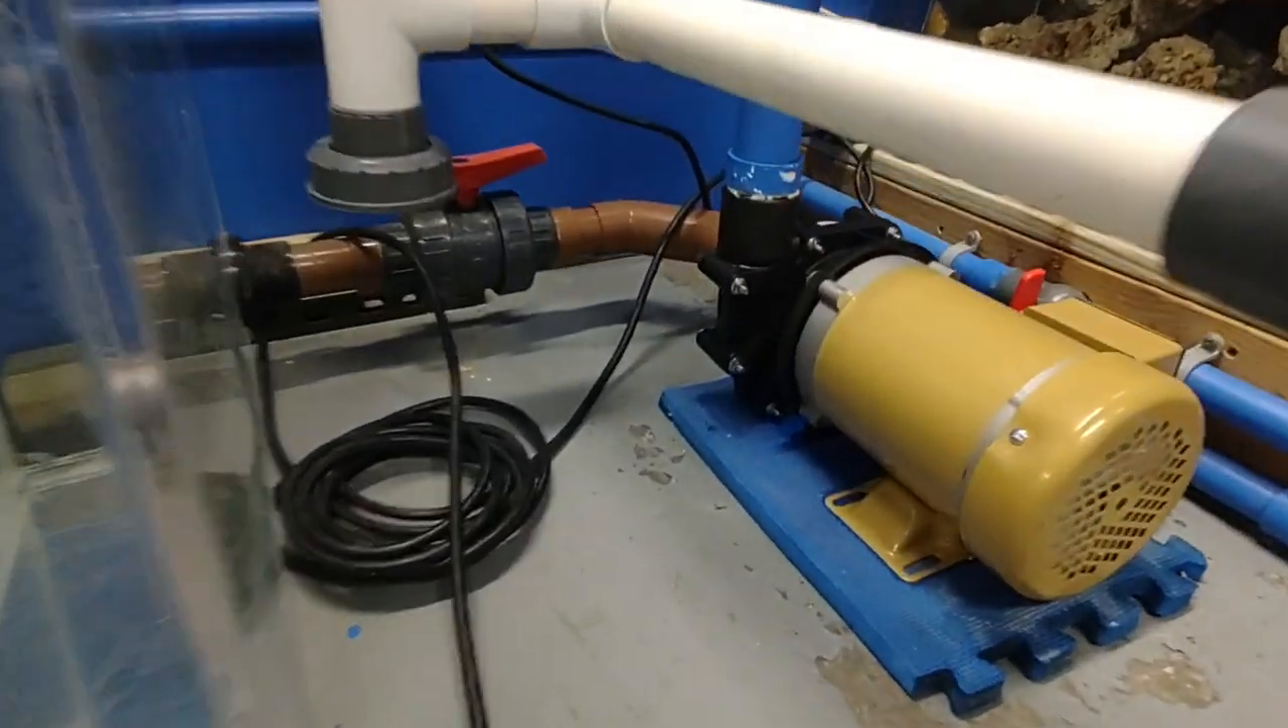Okay it's been about a half hour 45 minutes and we are completed there is the new motor no leaks.